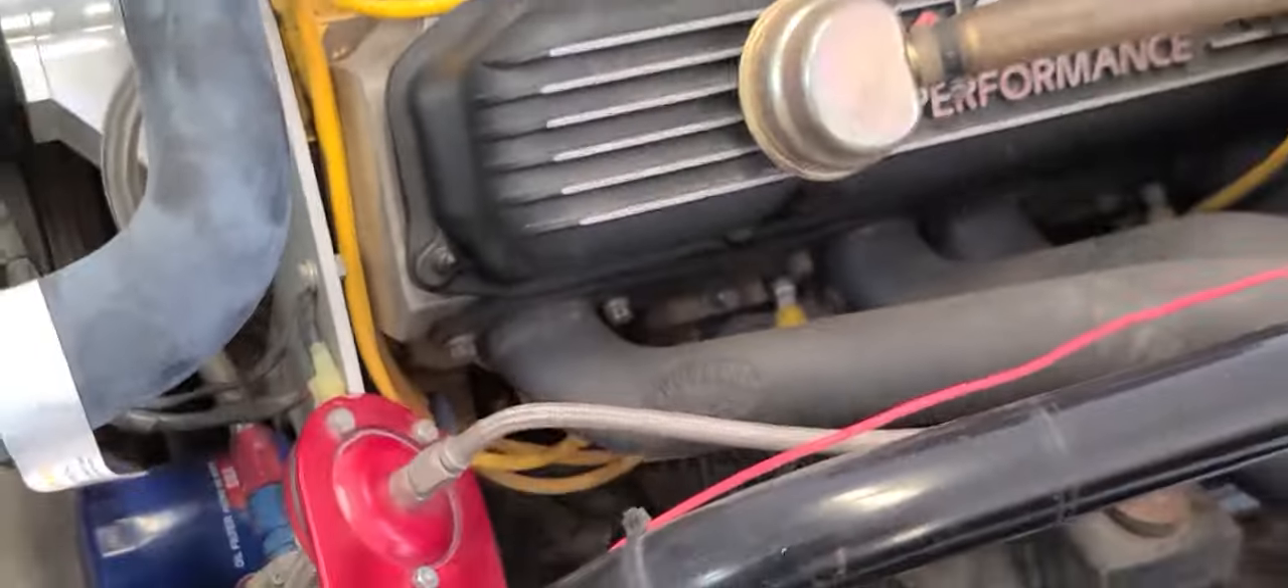Now i've not taken off the valve cover yet.